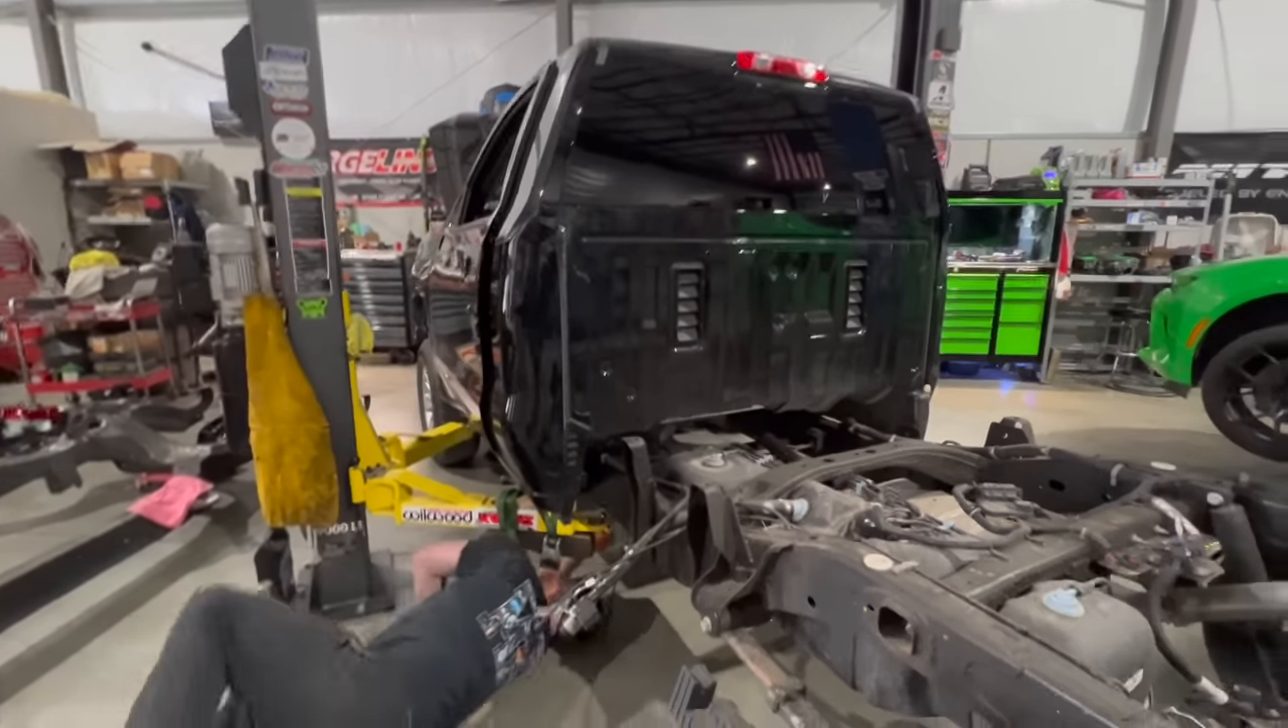Okay we got the bed off and we are lifting the cab off right now.